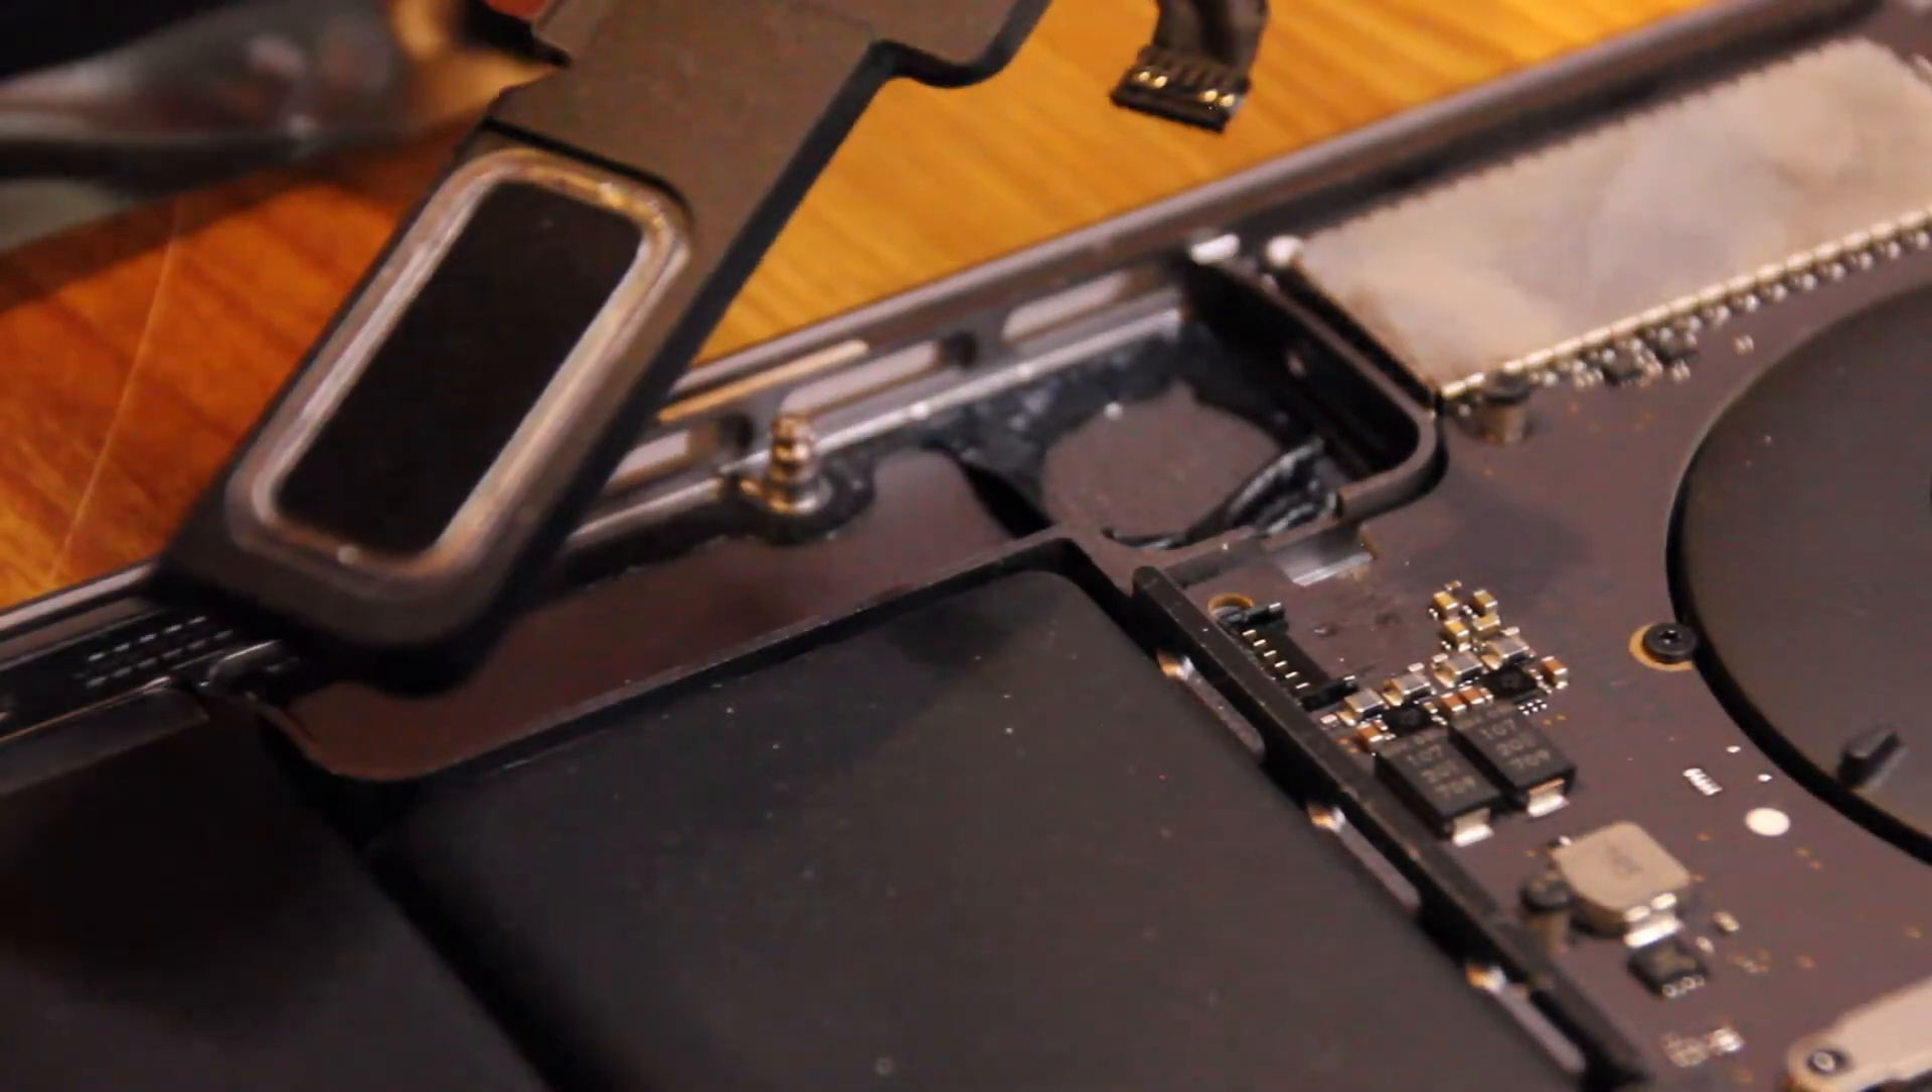Right so there's the old speaker we got it out and next I'll show you how to put the new one in.